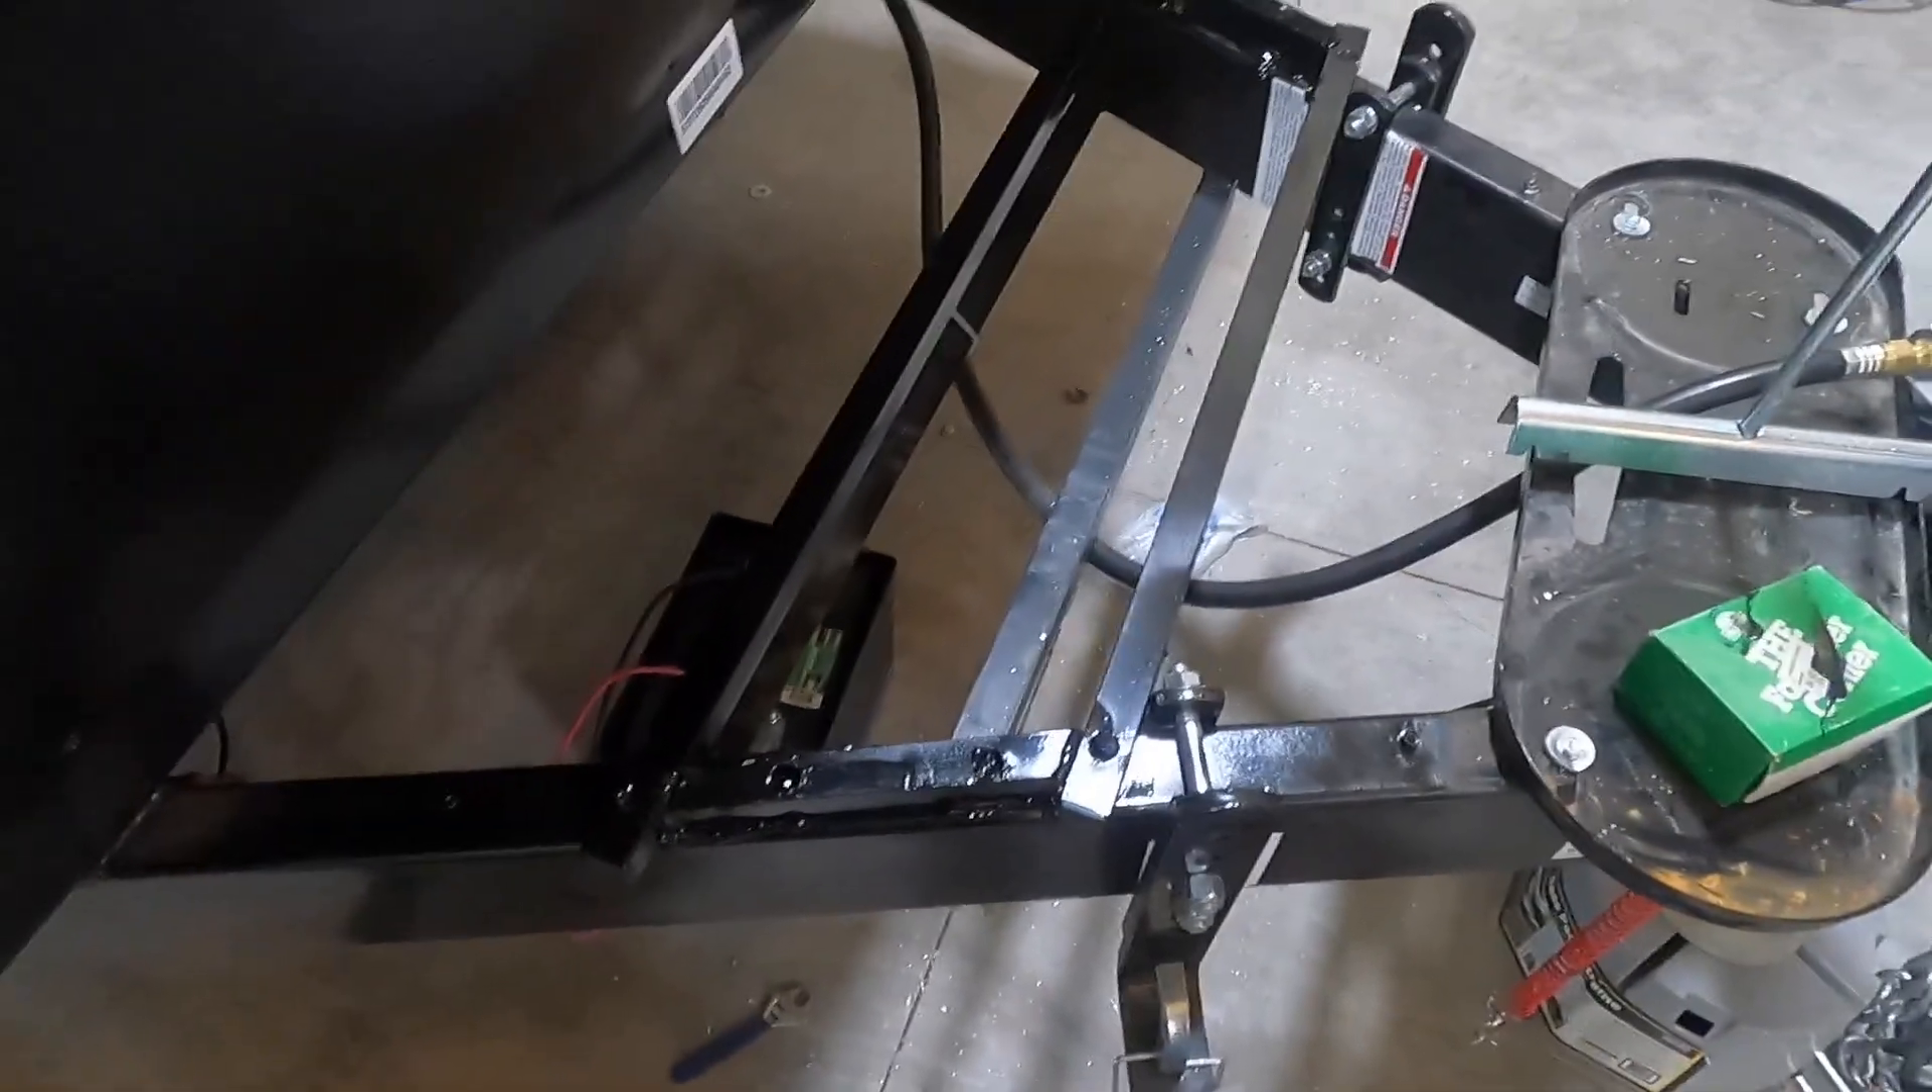Here's how the square tube bracing came out for the toolbox.